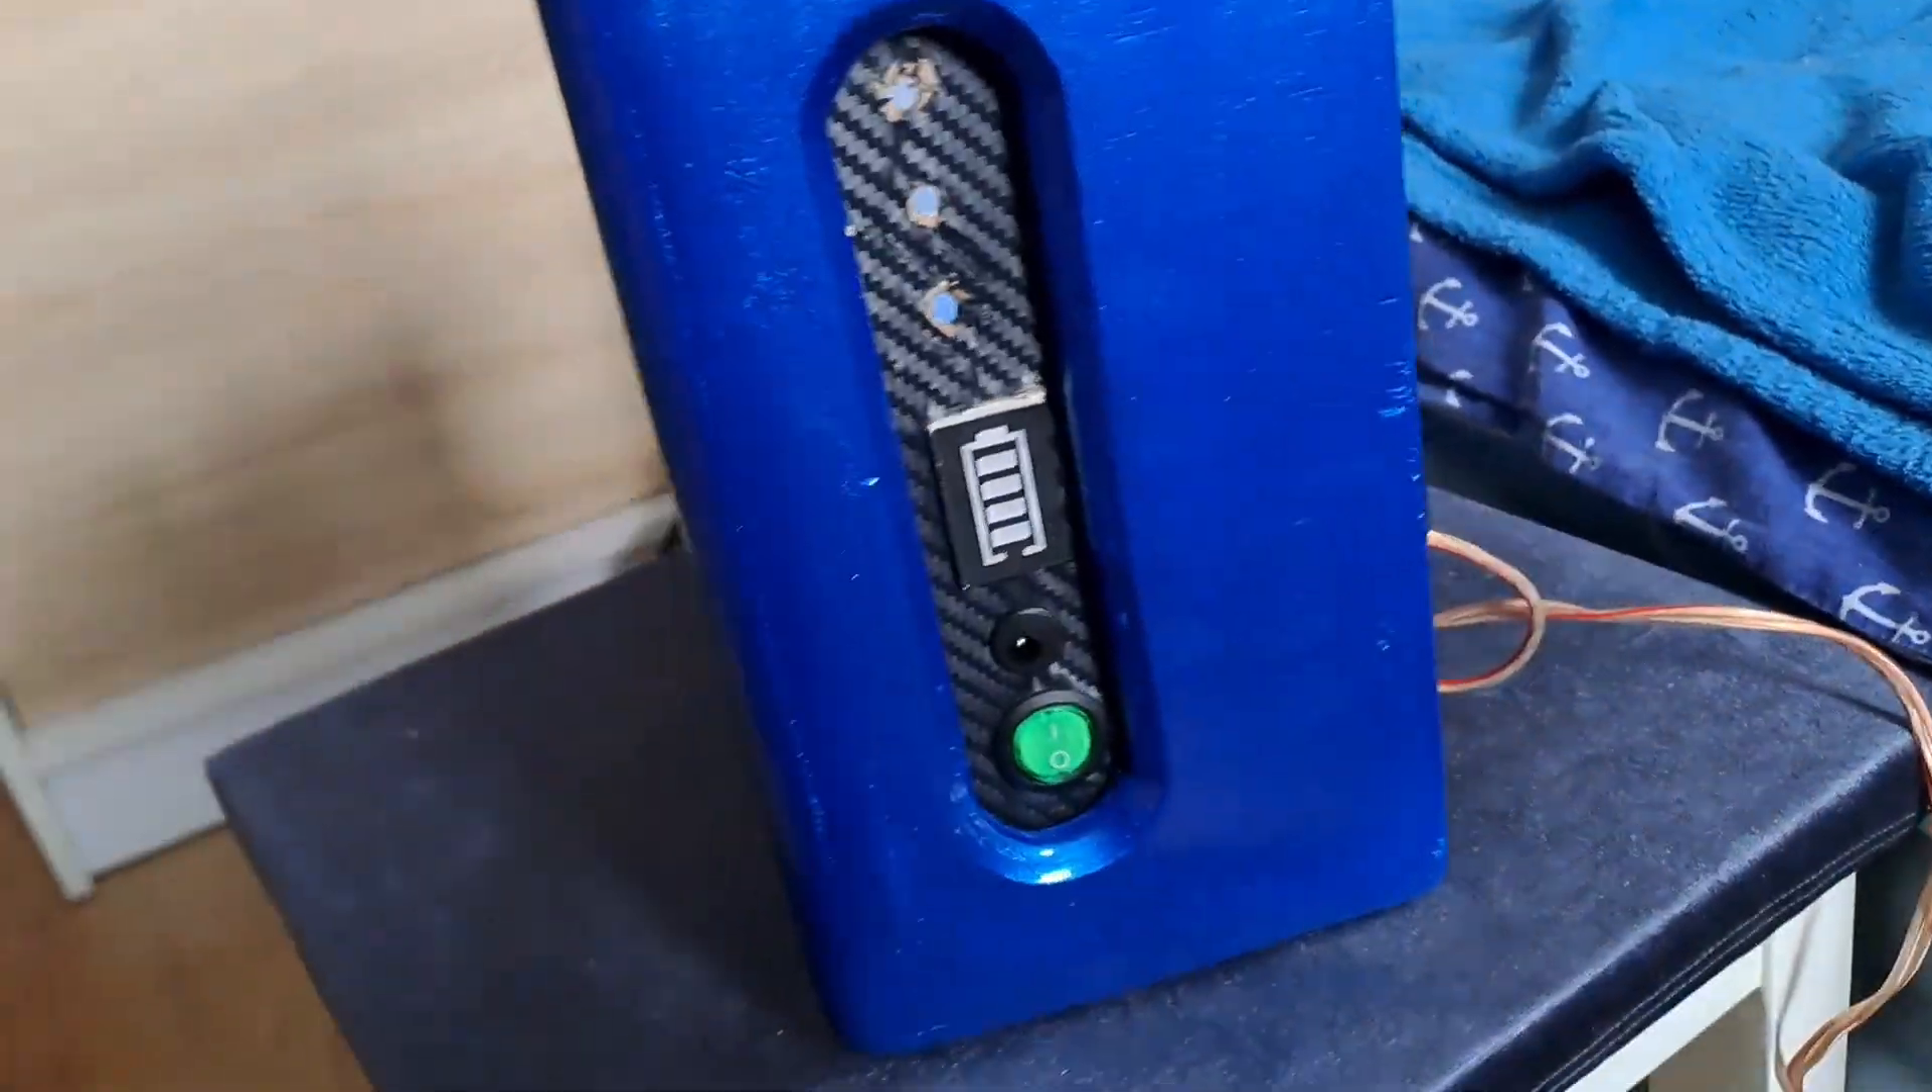Zamontowany jest już panel sterowania Na takiej twardej Podkładce.